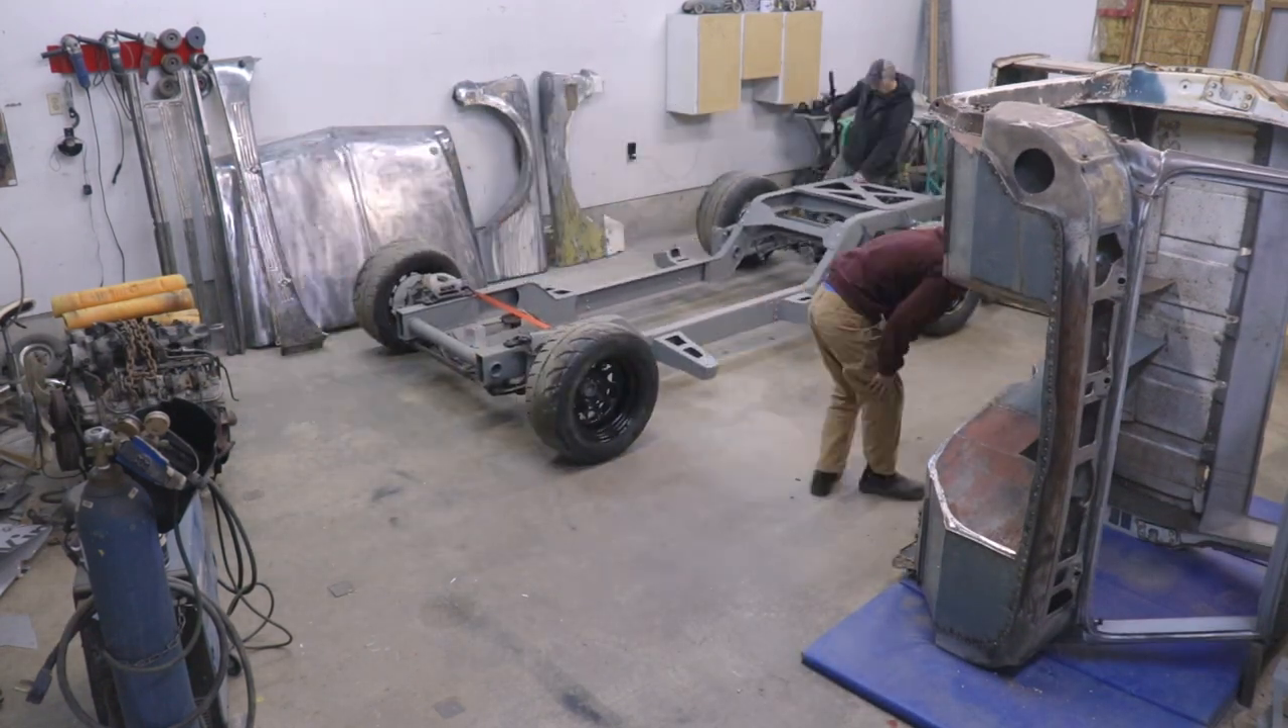The truck is completely disassembled. There's parts and pieces everywhere.